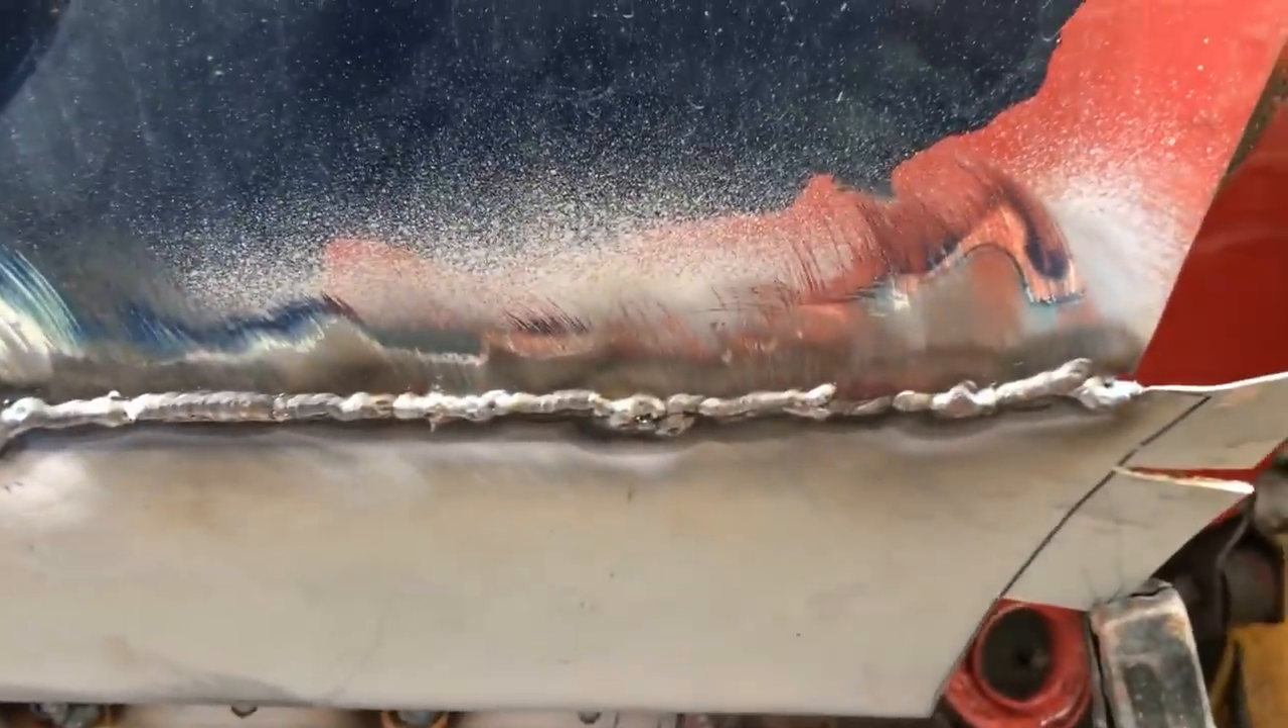Most of the welding is done, I've seamed in along the top.